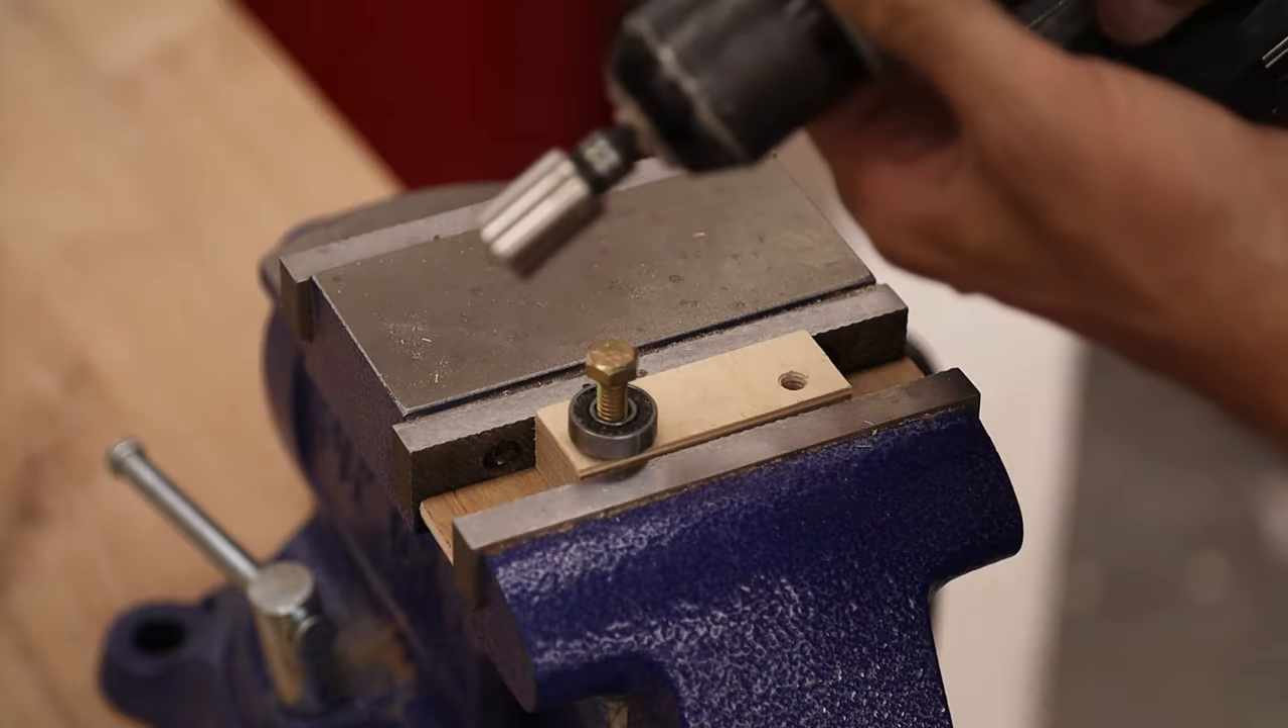So I've got a washer, the bearing, on the 3-8 screw.